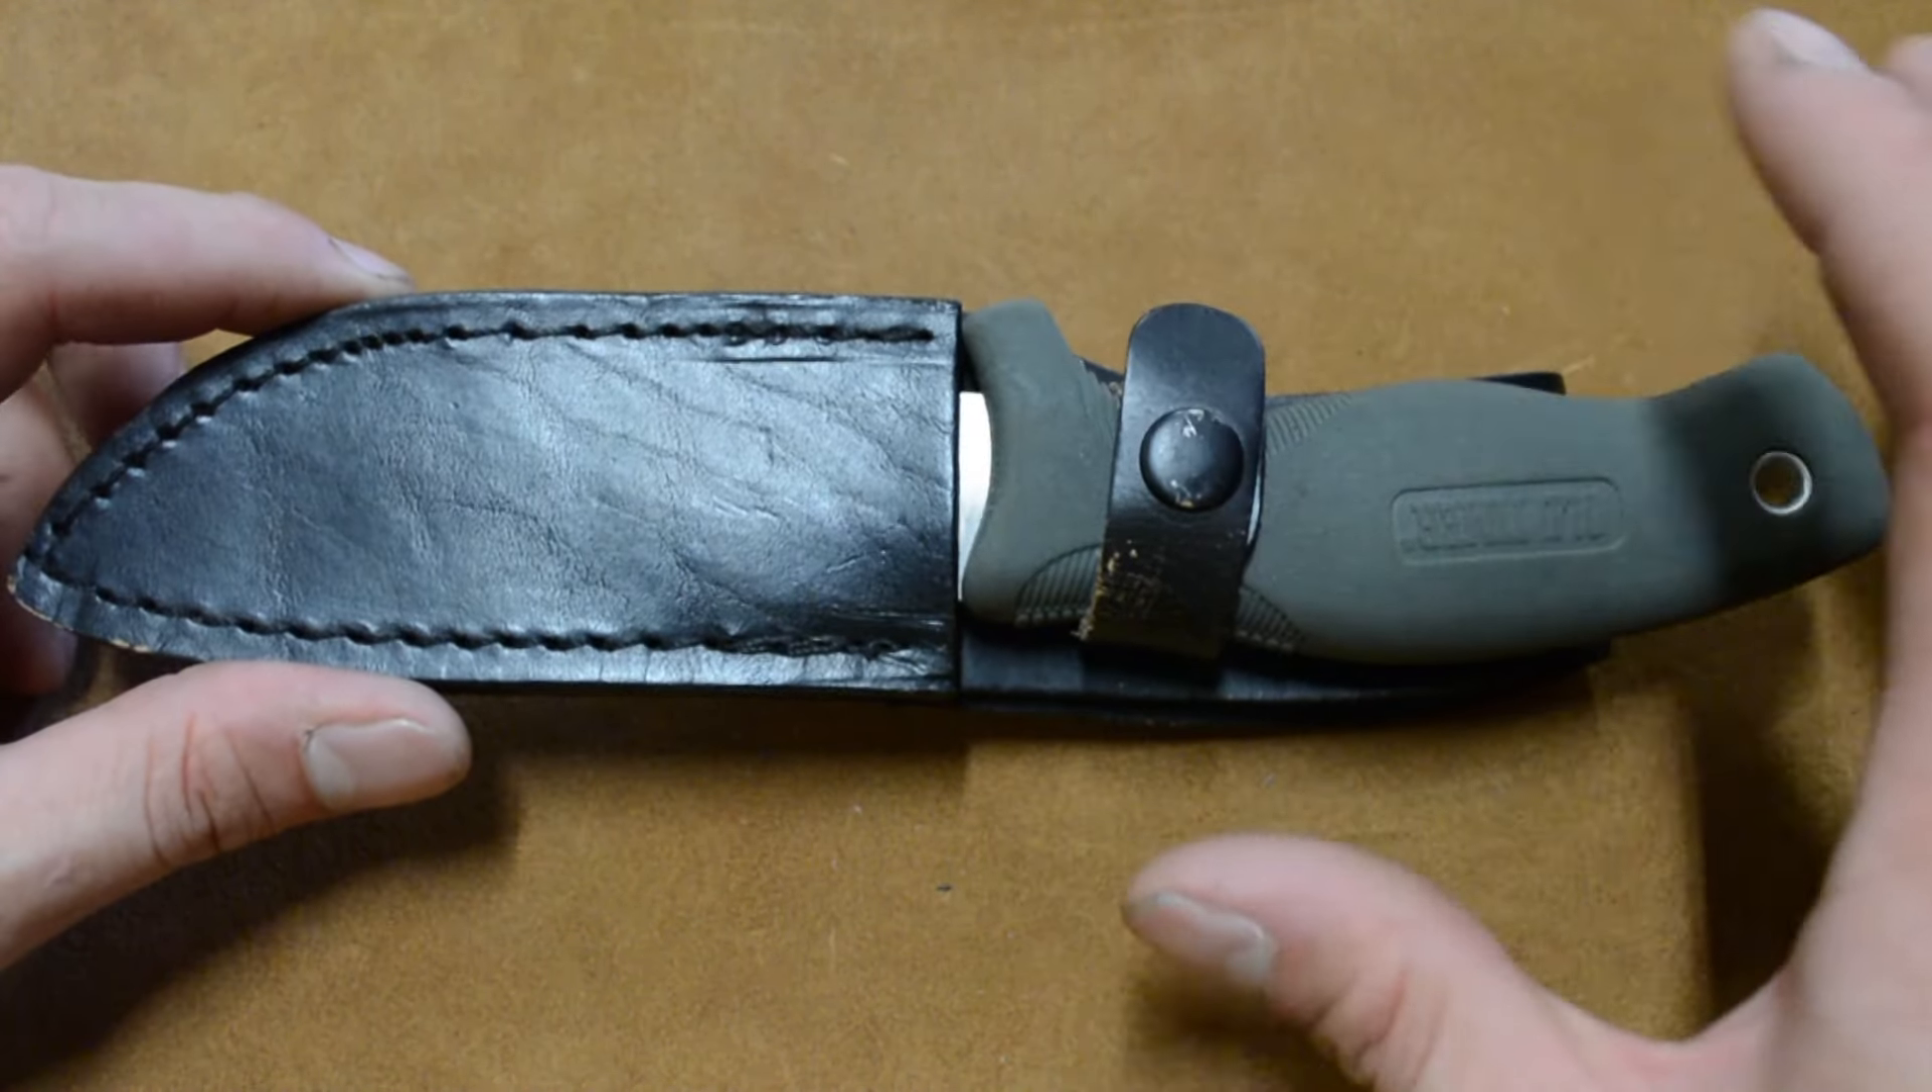And you can see there's this gap here. There's really no thought to making this knife really fit this sheath.